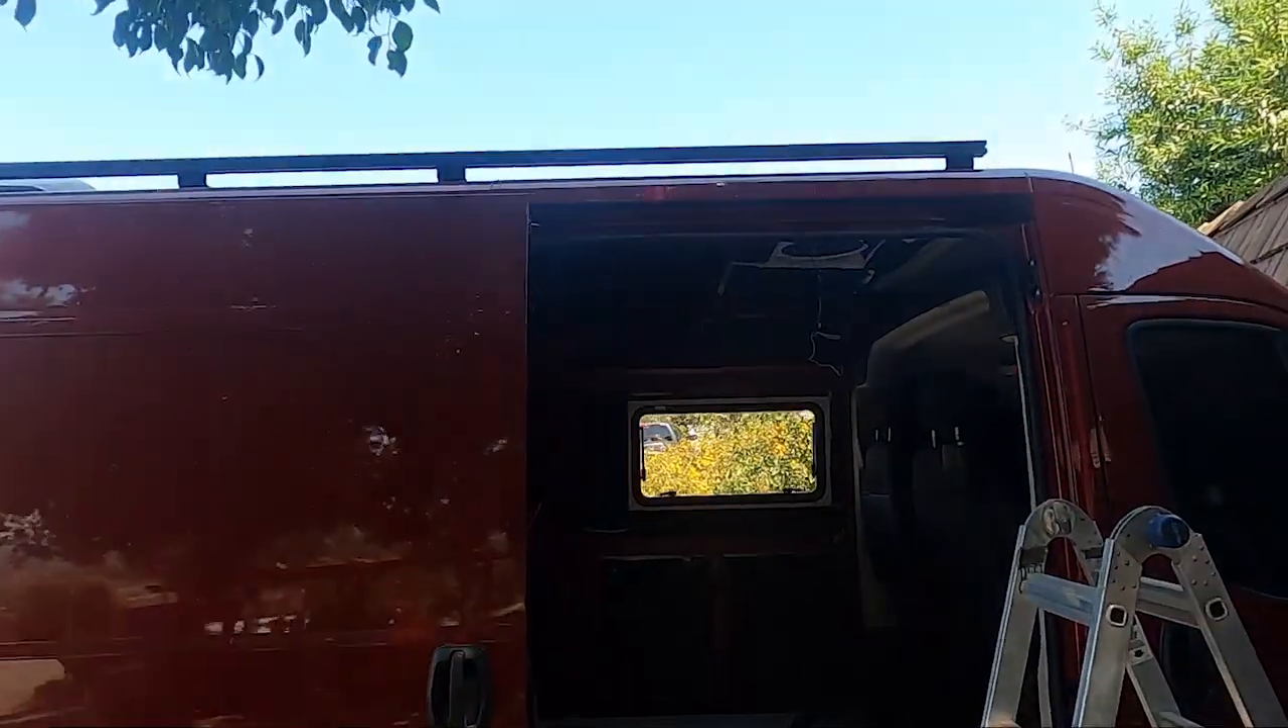Okay so we got the first rail up and now we're going to work on the second one.